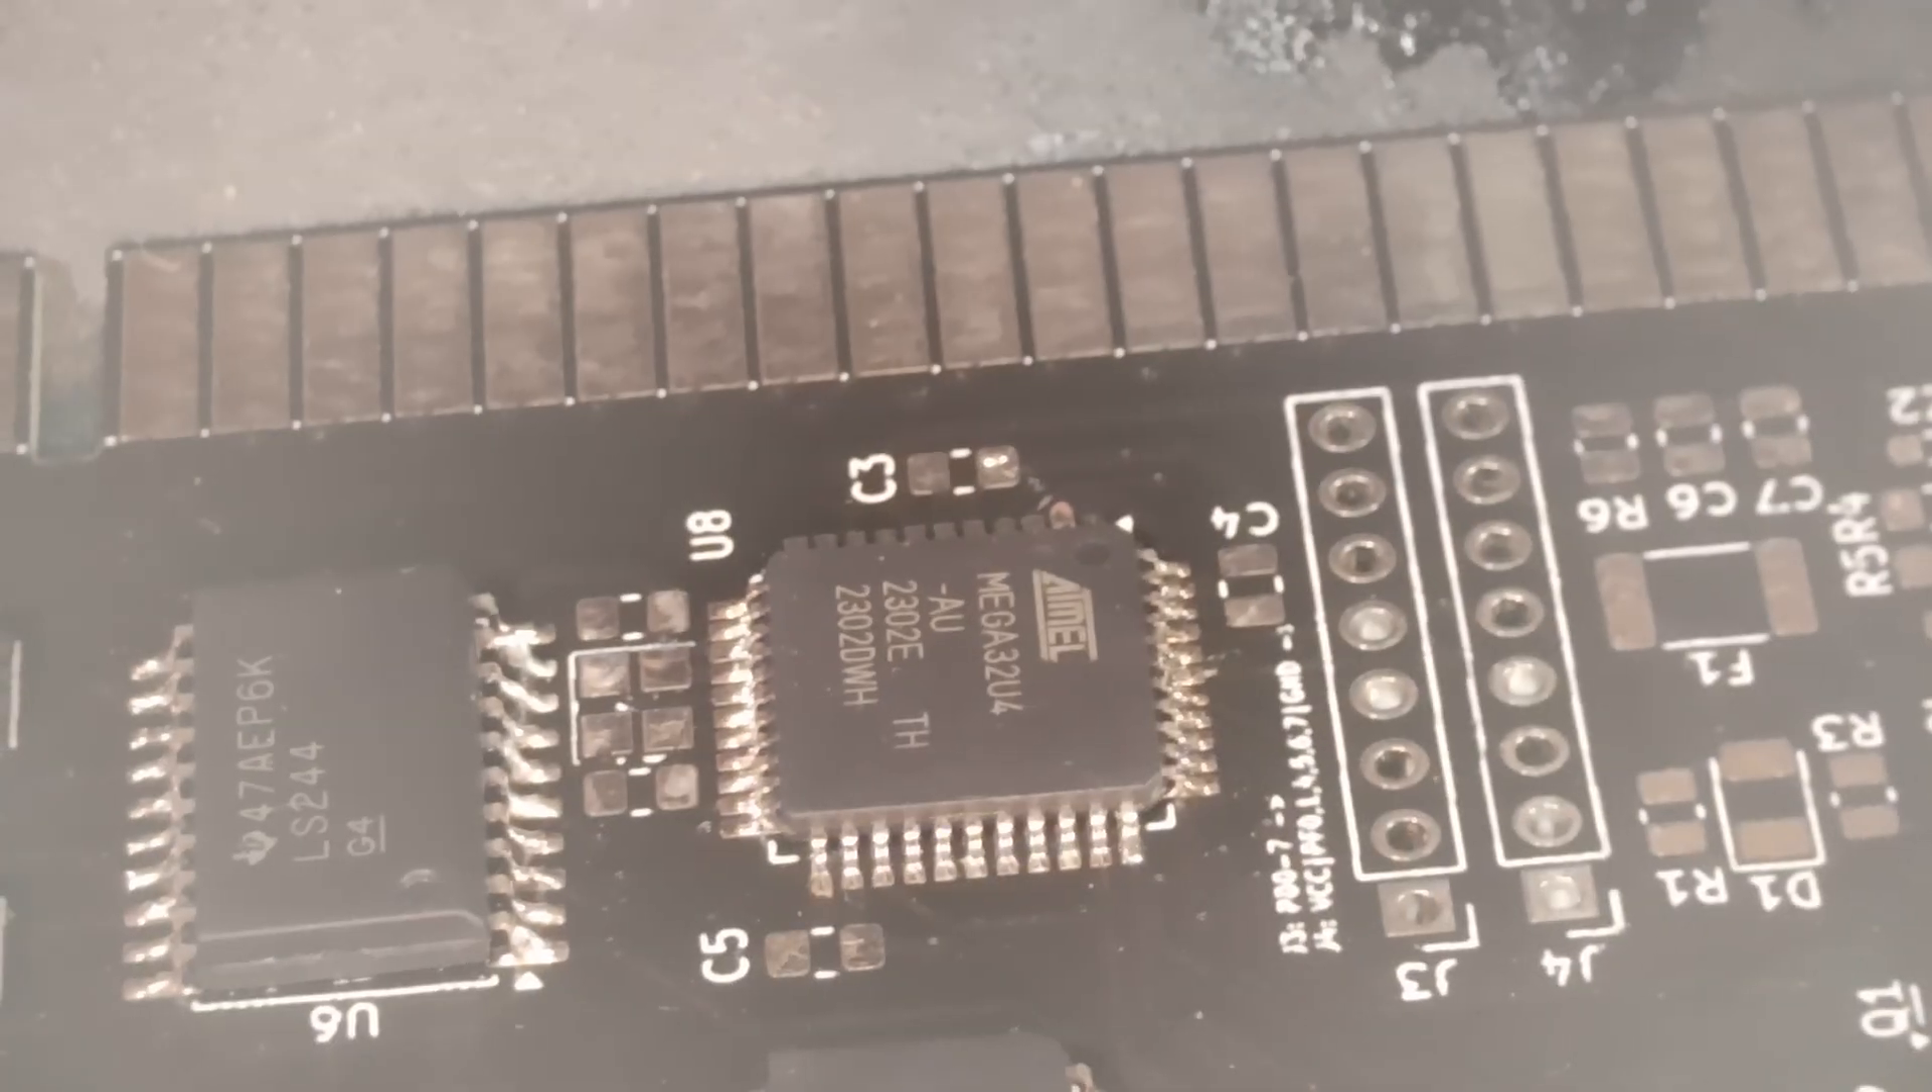Anyway, back to the microcontroller and it's in place with no solder bridges and all the joints are made.